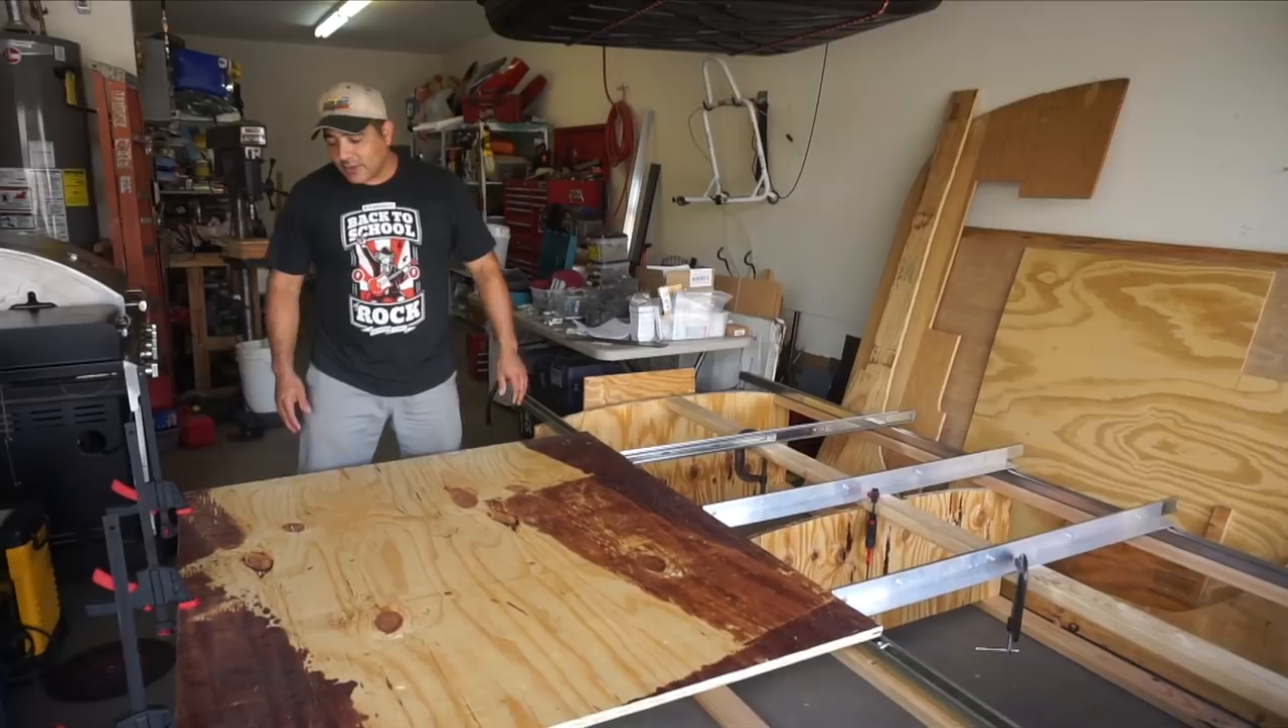Well what we've decided to do is now we have three slides in here so we have three slides now supporting this piece of wood and it has essentially eliminated the binding.